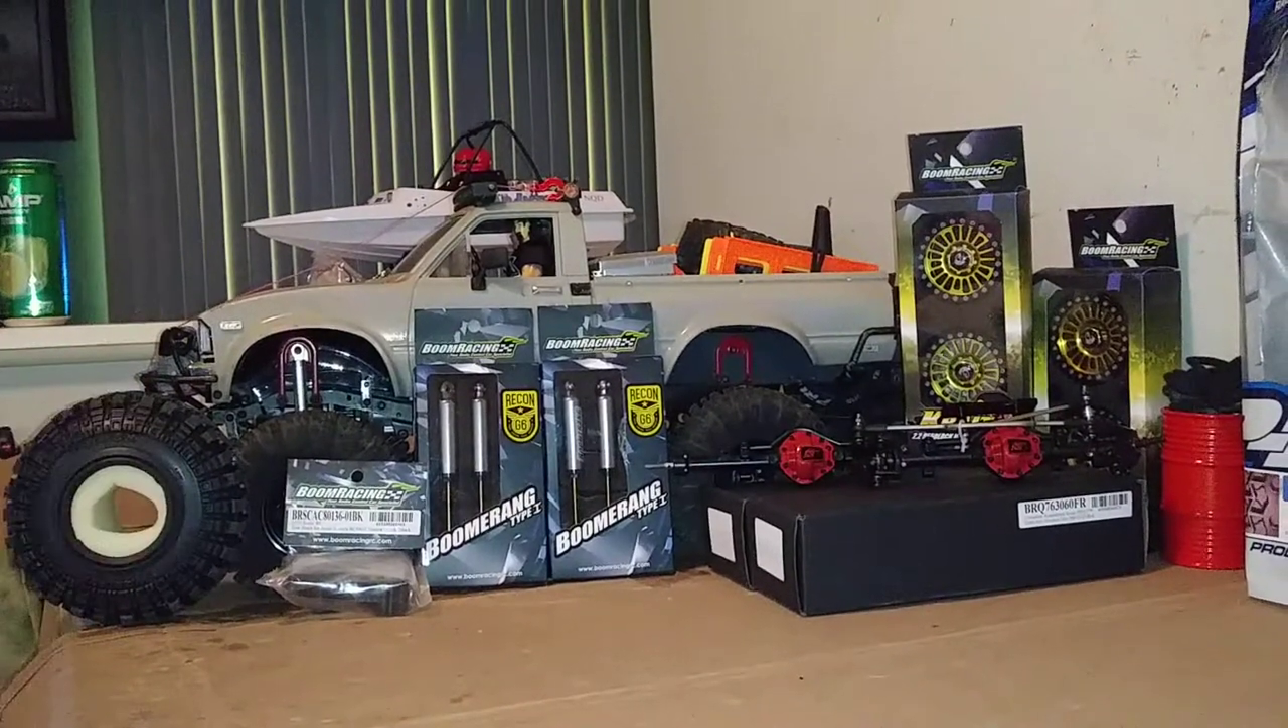I have a whole mess of parts here that need to go on the TF2.